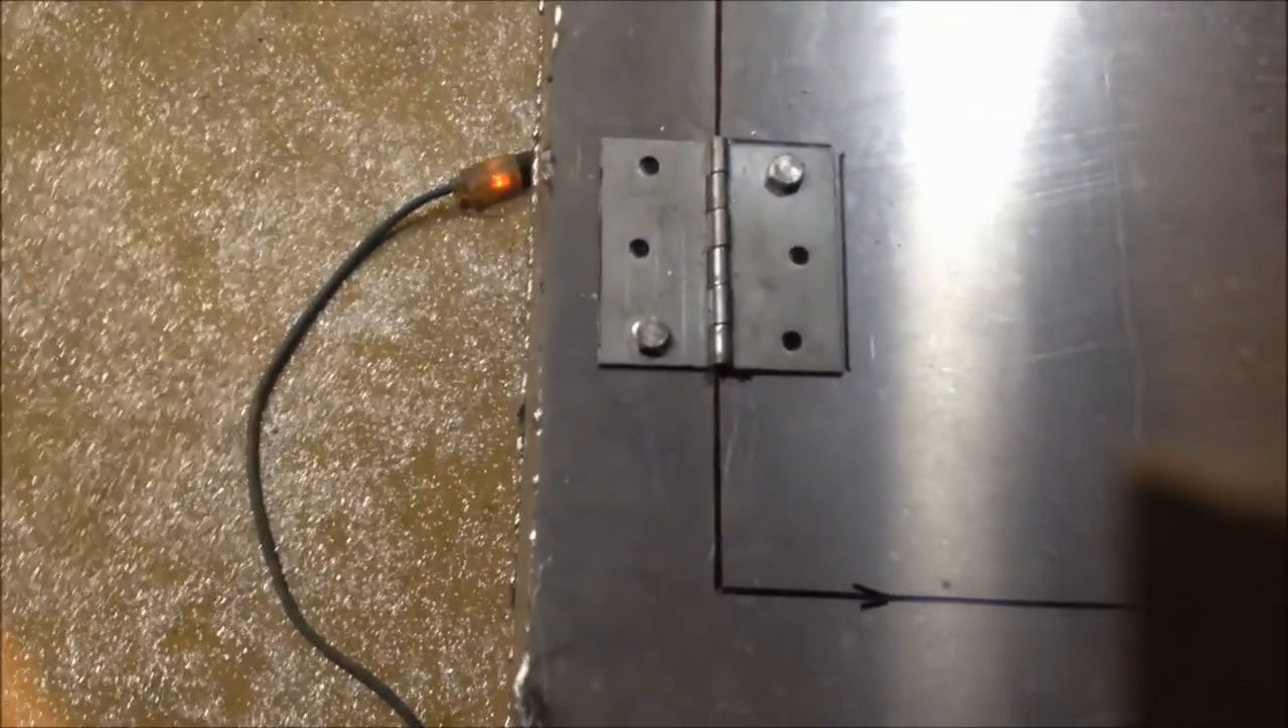I cut this sliver with a circular saw first, plunged it, and I just put these hinges on, these nice stainless hinges with some stainless bolts so that I know it'll line back up.